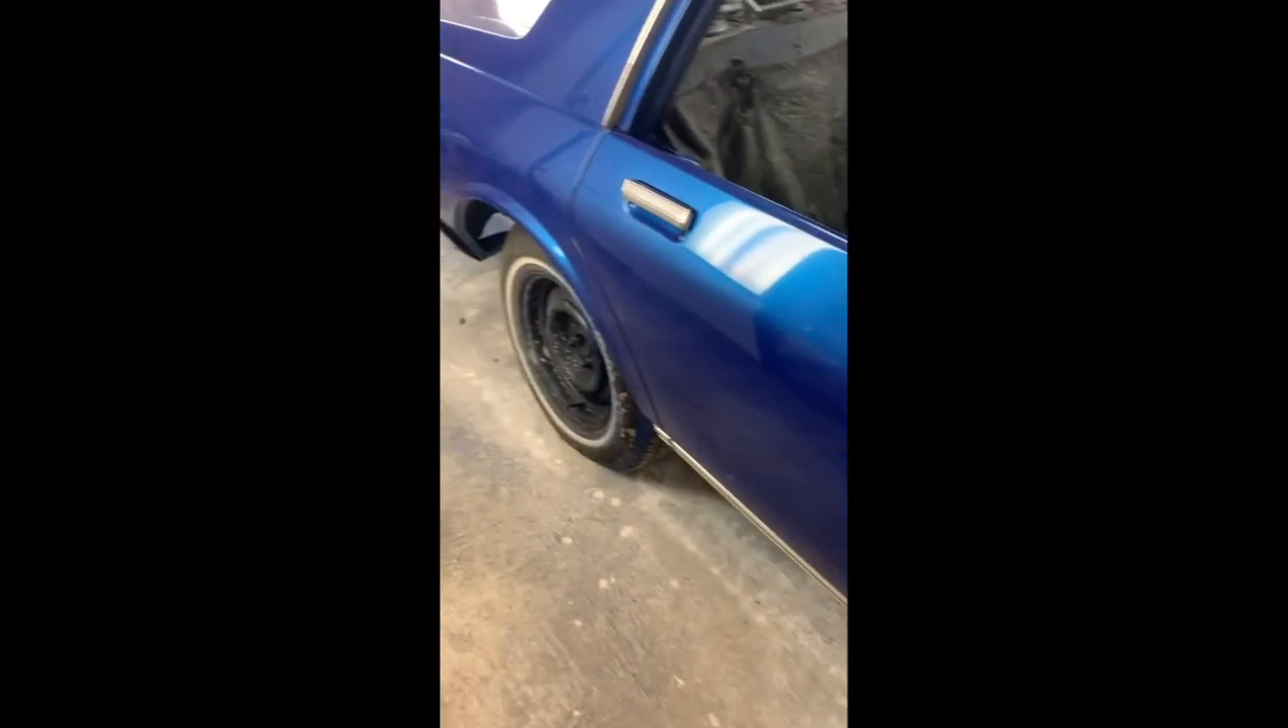I got the chrome door handles on.